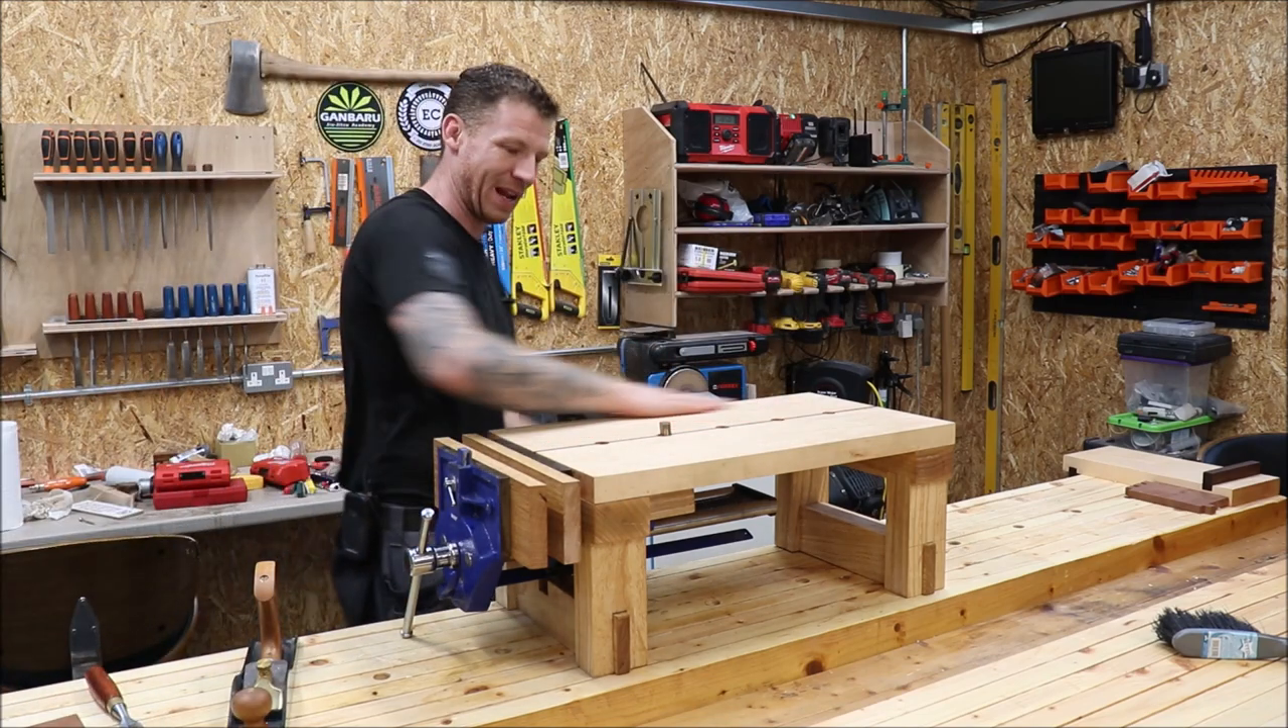The bench is now complete all finished up the vise is on everything is nice and finished.